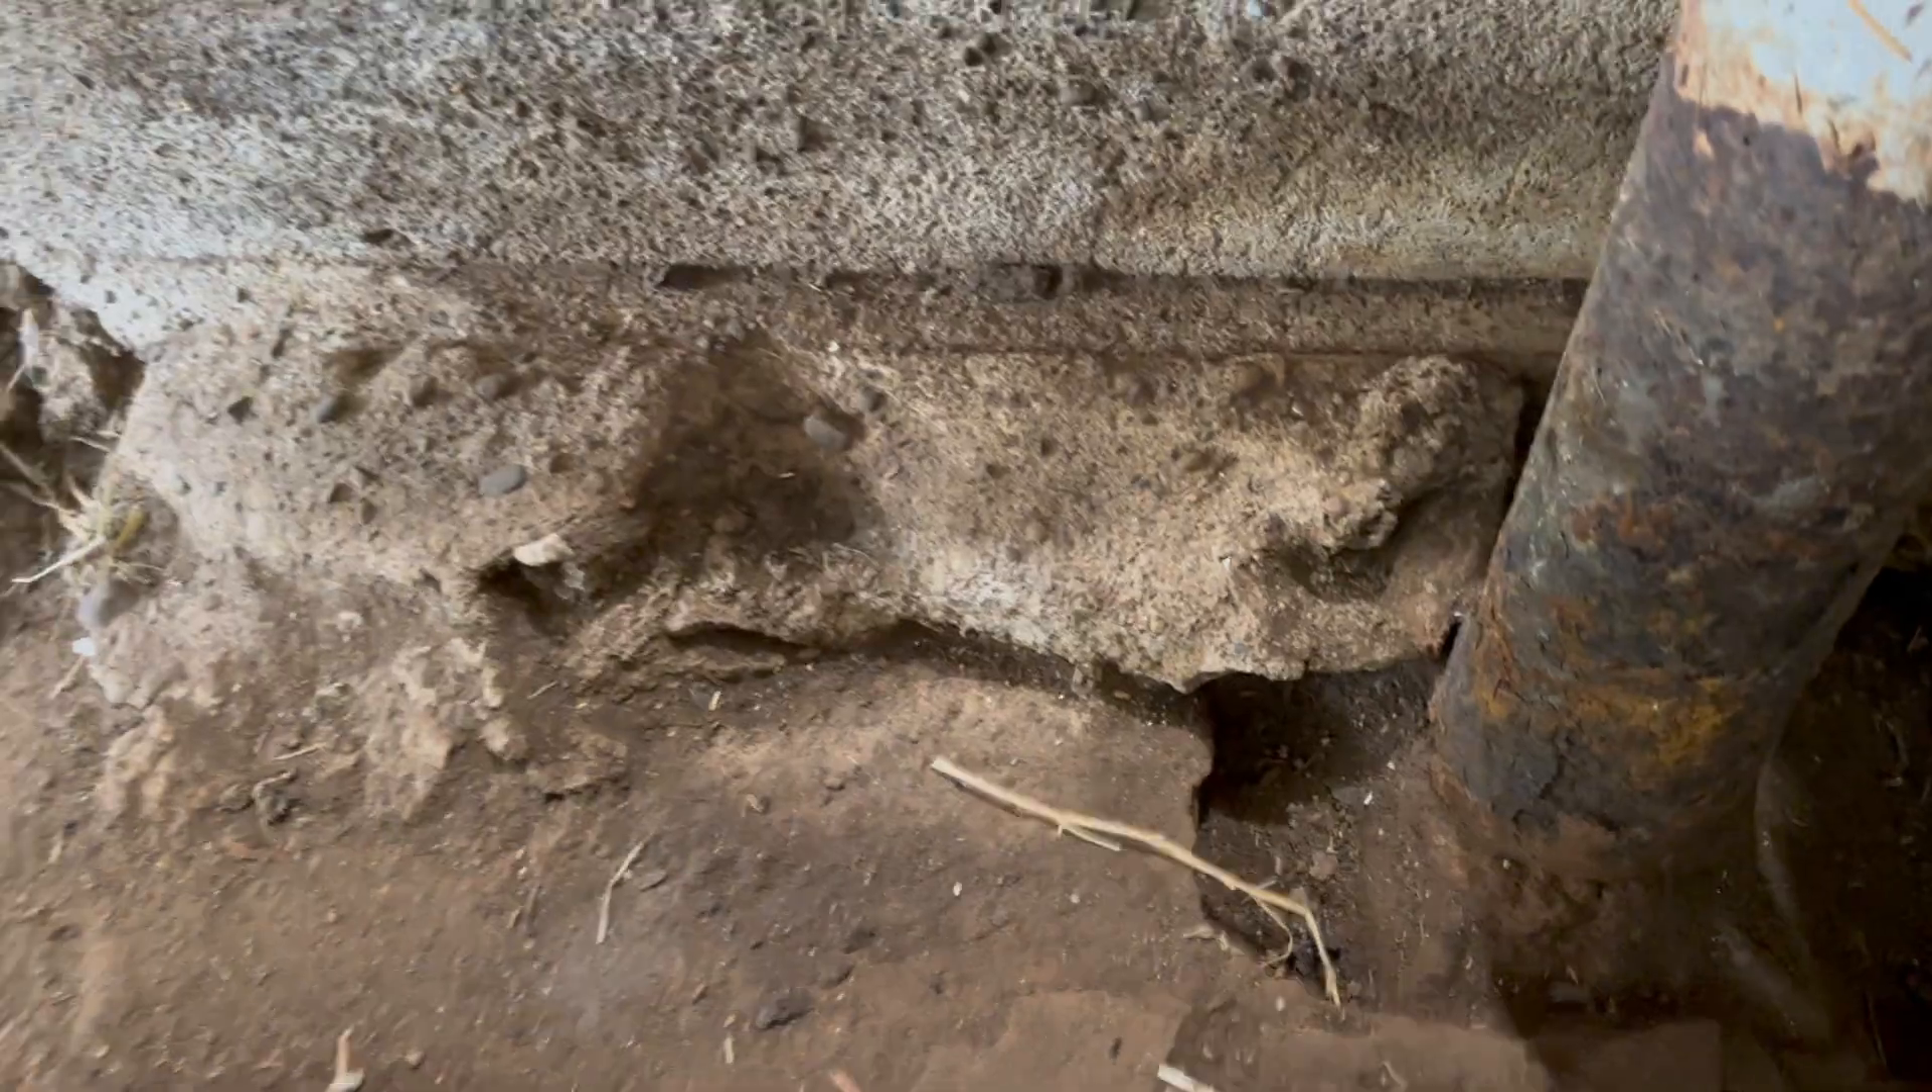And the footings have settled quite a bit there. You can see that there's some definite gap in there.